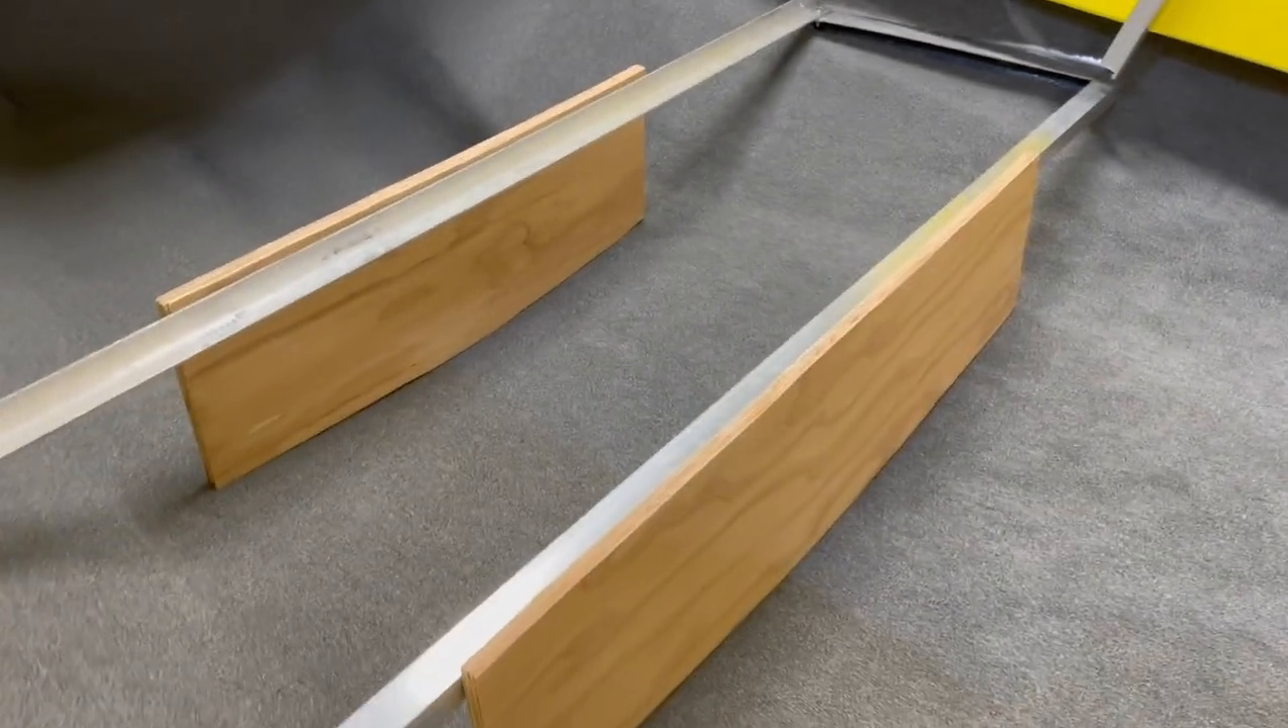The boards have been cut, and they're just set in place right now. I don't have the L-brackets to mount these to the floor yet.